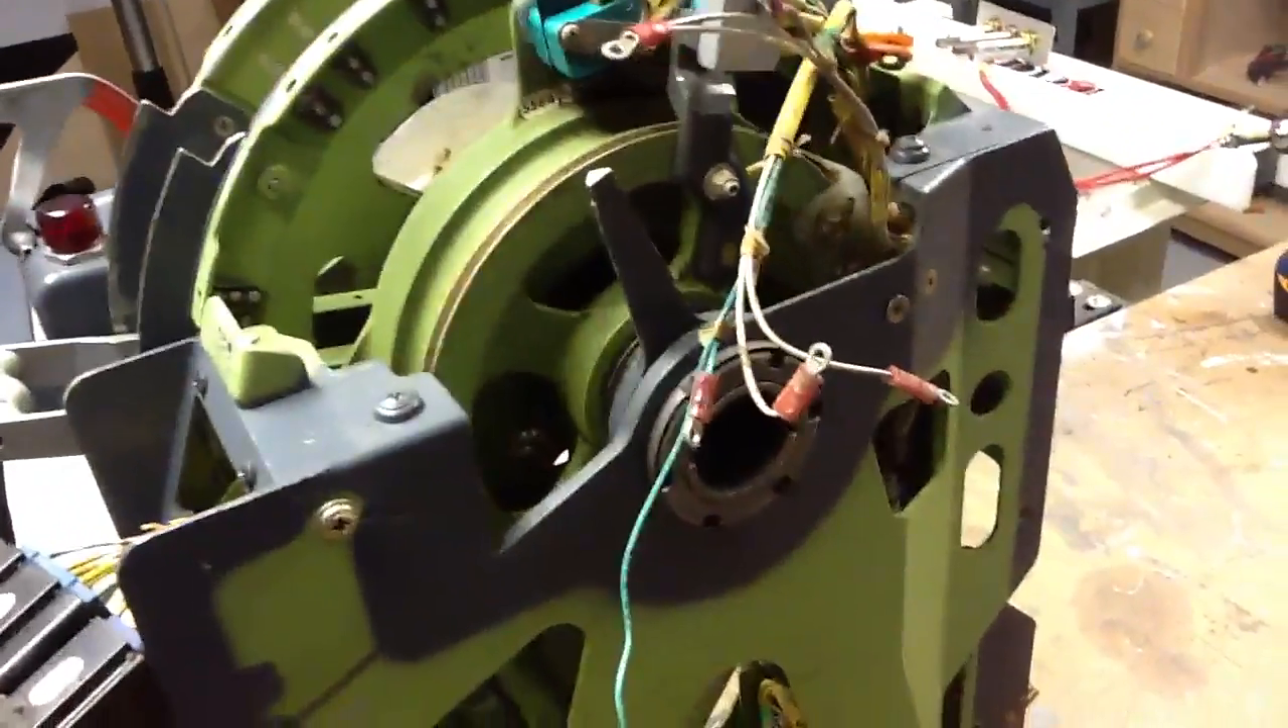So up in here on the flap lever, these are just wires that are disconnected right now for the light plates and stuff.